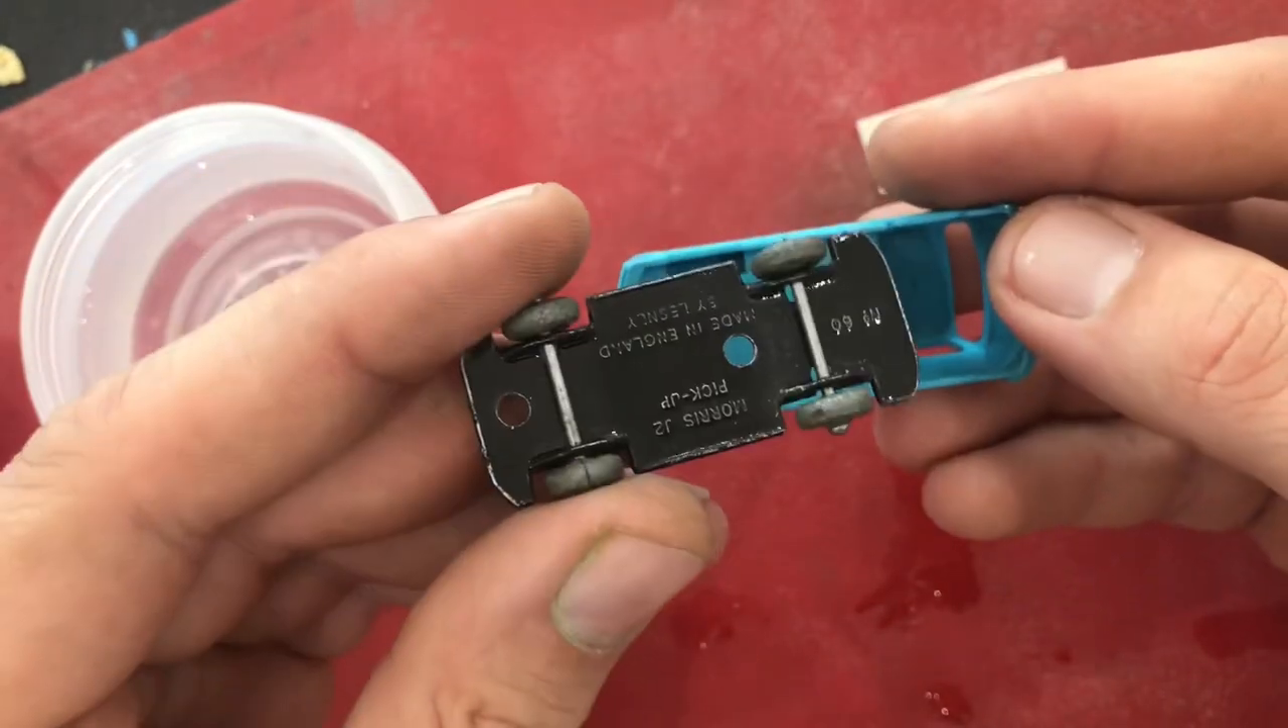You can see our fully assembled base. I used Marty's method on the drill press to mushroom out the ends of the axles and give the little flange there to keep the wheels on.